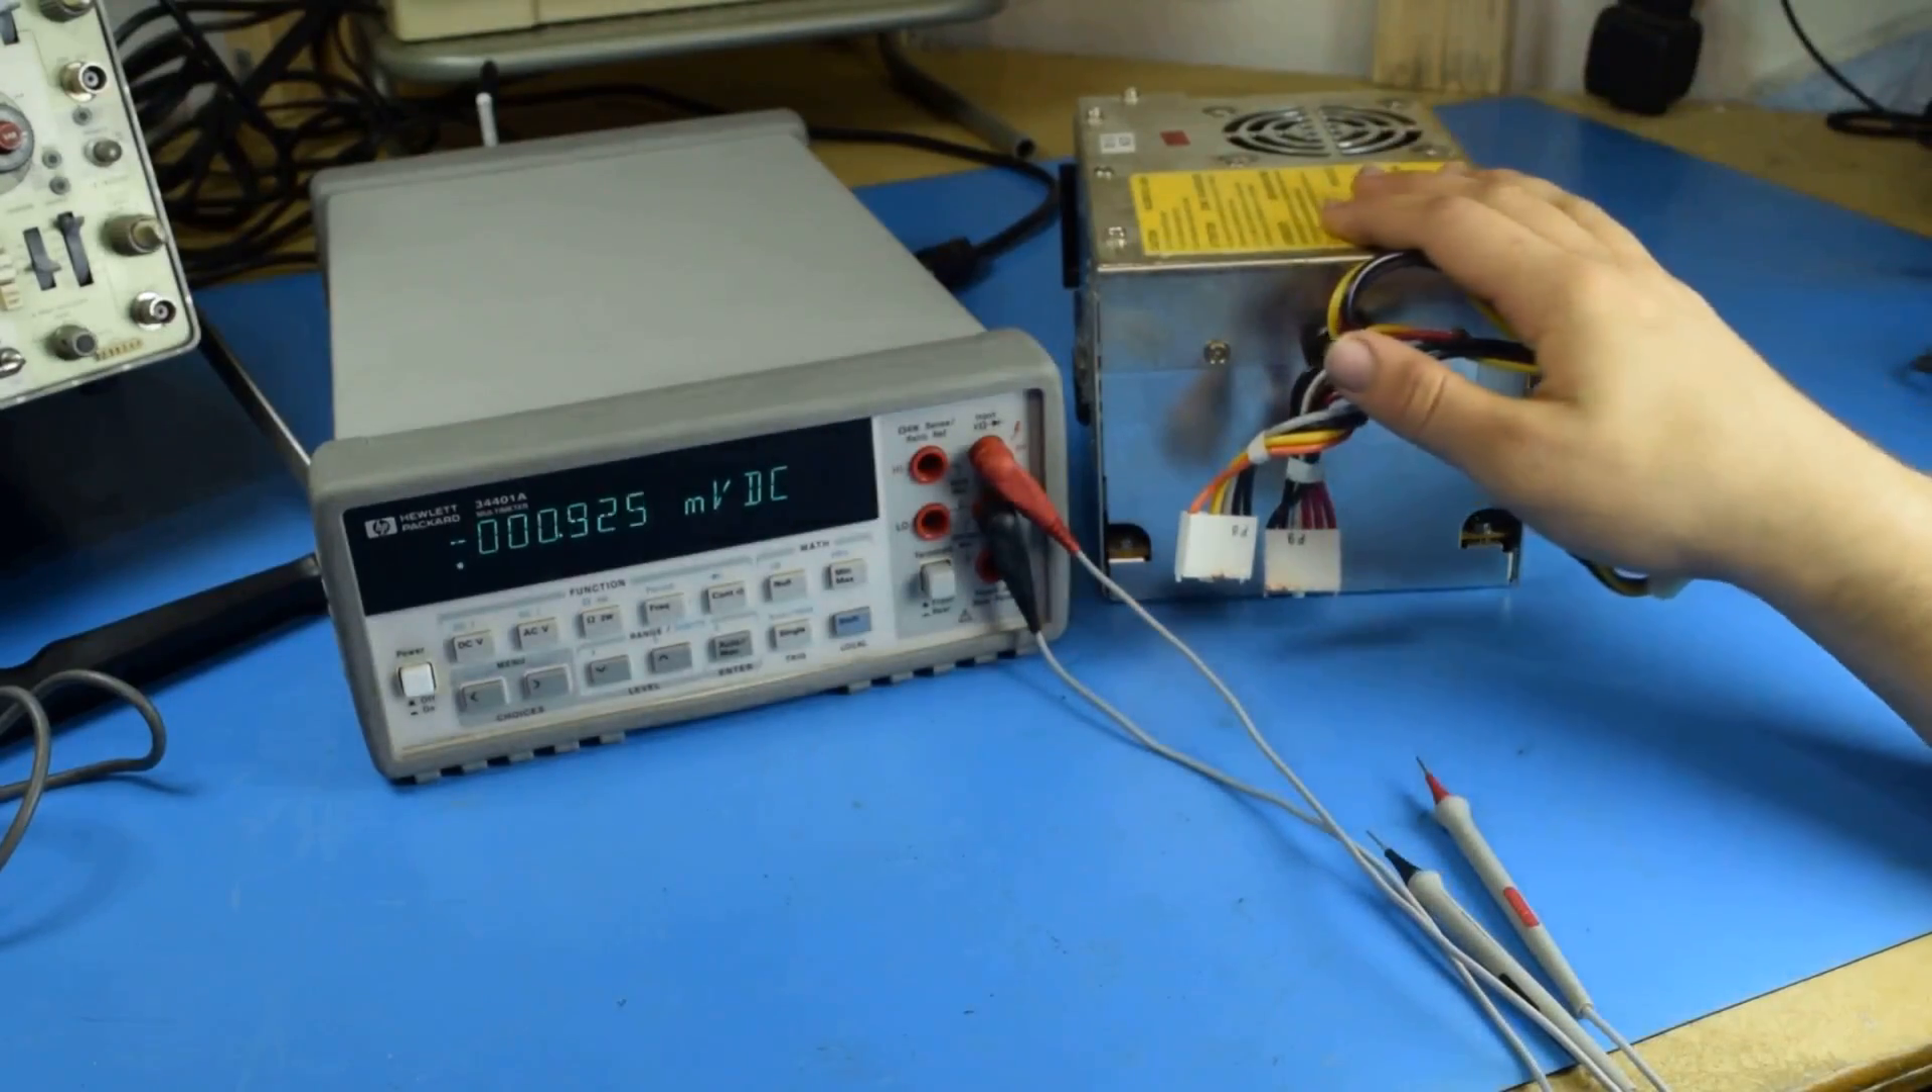Okay, so I've got my power supply pulled out.